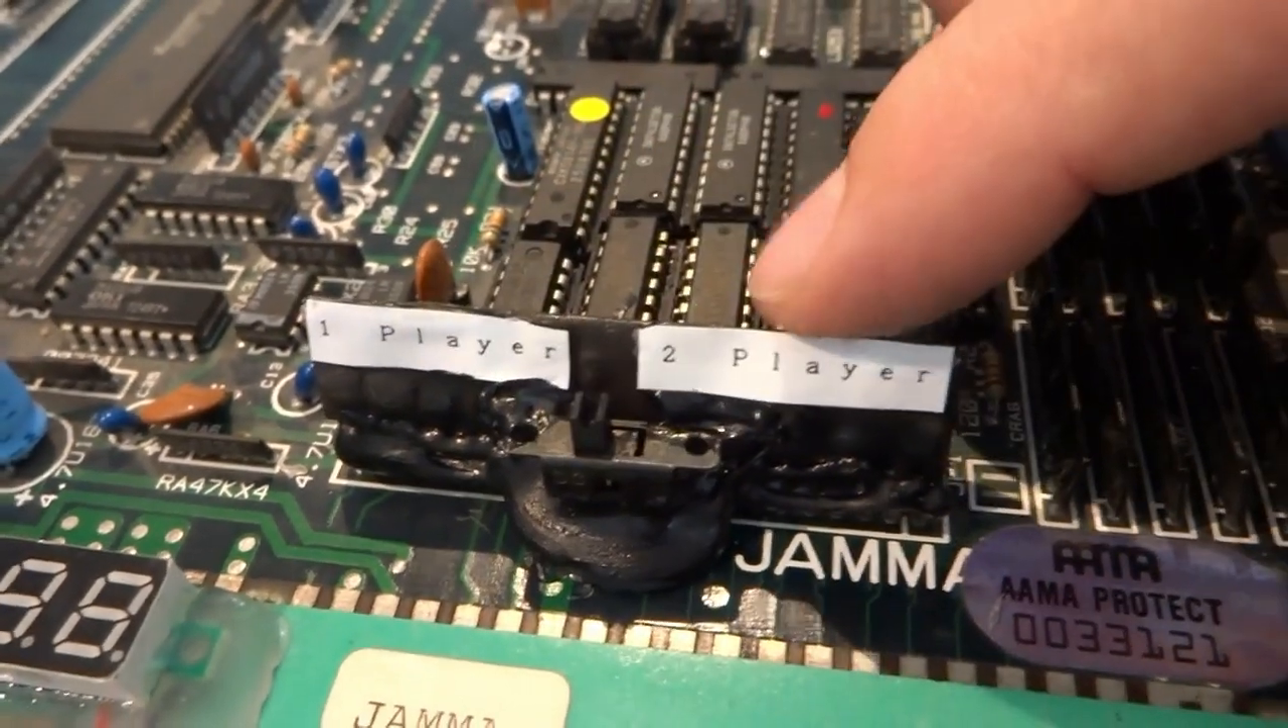Okay so as you can see here i've fixed this switch down with some hot glue and i've made a couple of labels for this.